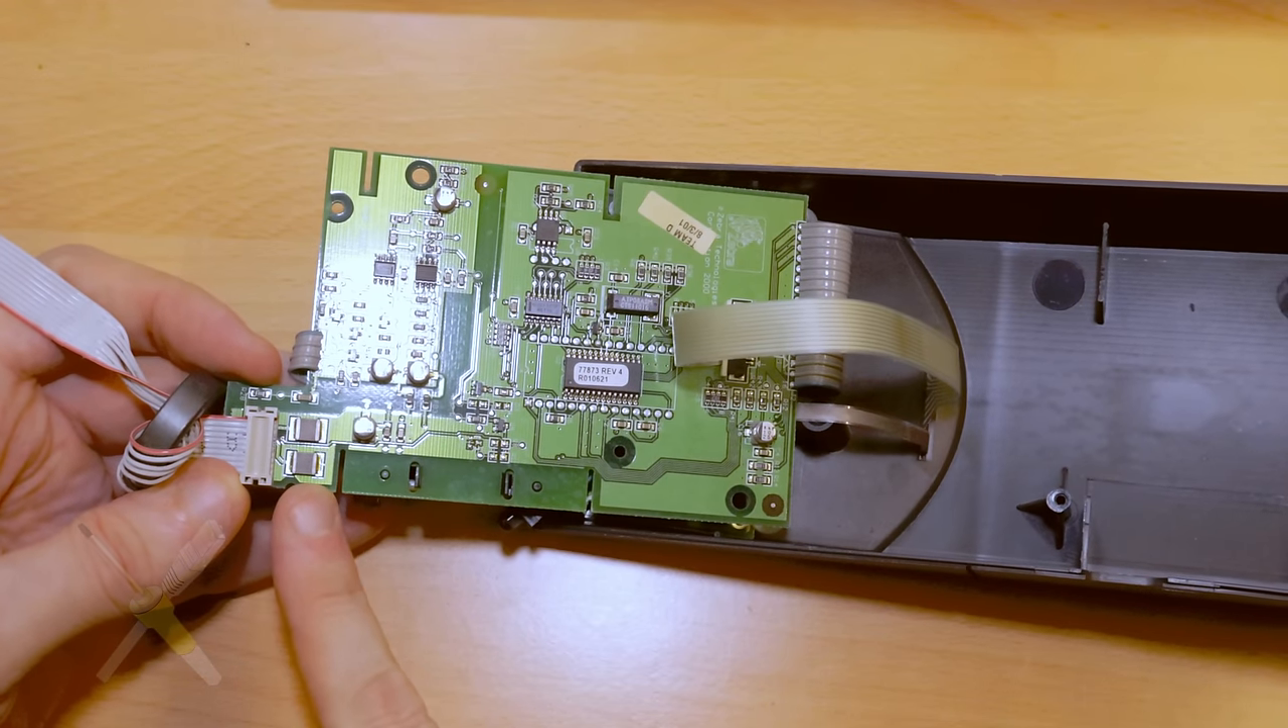Das Board hier, das war mit Schrauben fest, das habe ich schon mal aufgemacht.